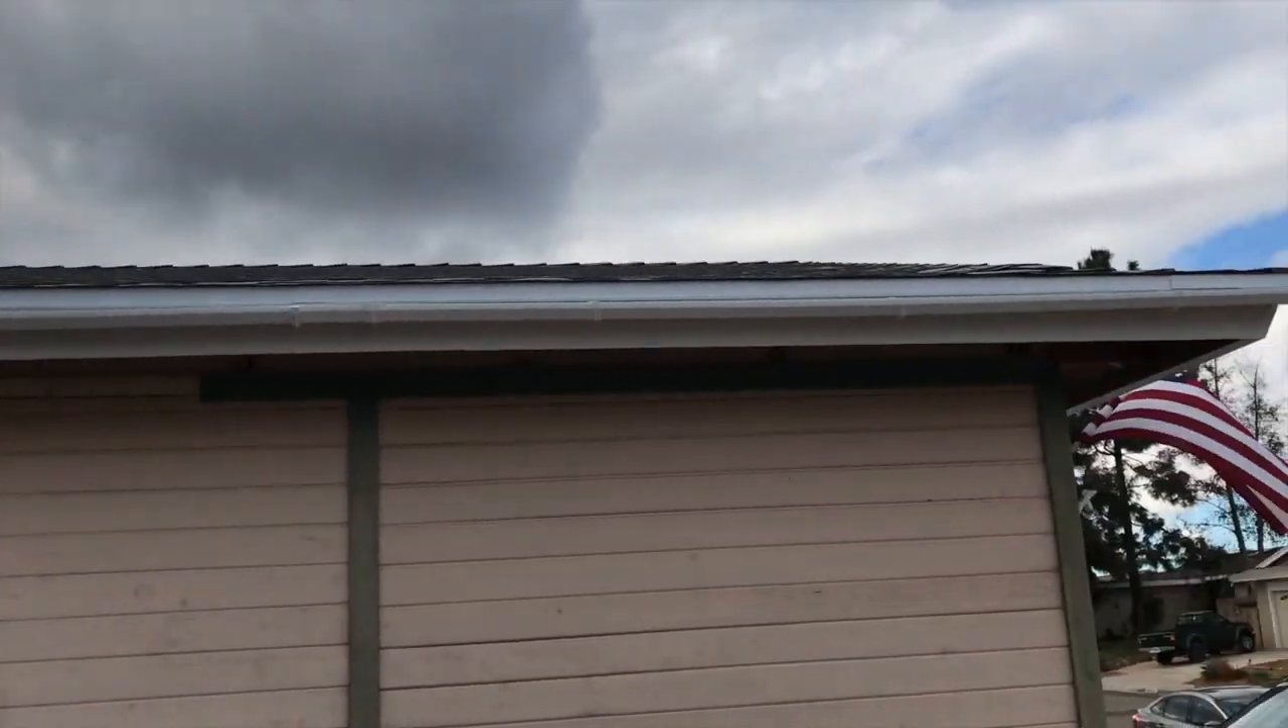But today I got if you see it I got the rain gutter up here in the front all the way around.